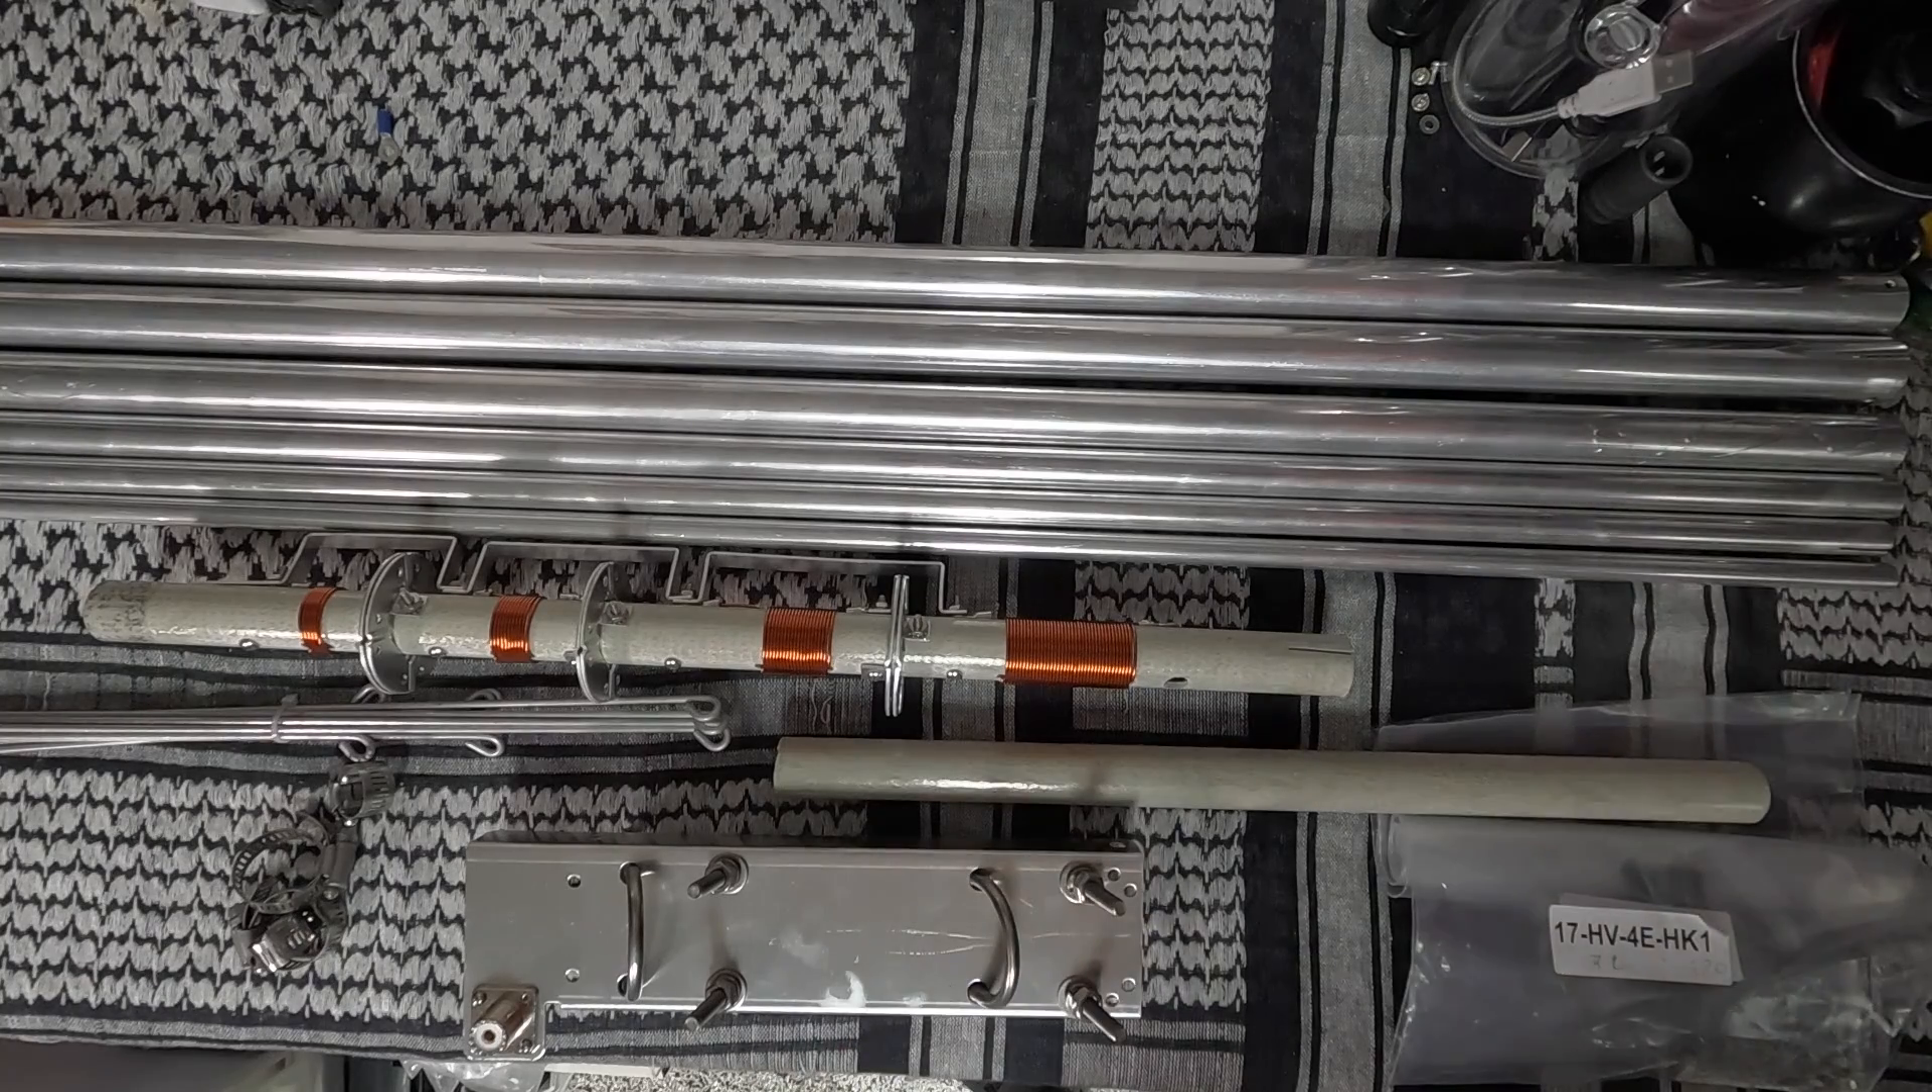I already have the U-bolts installed.